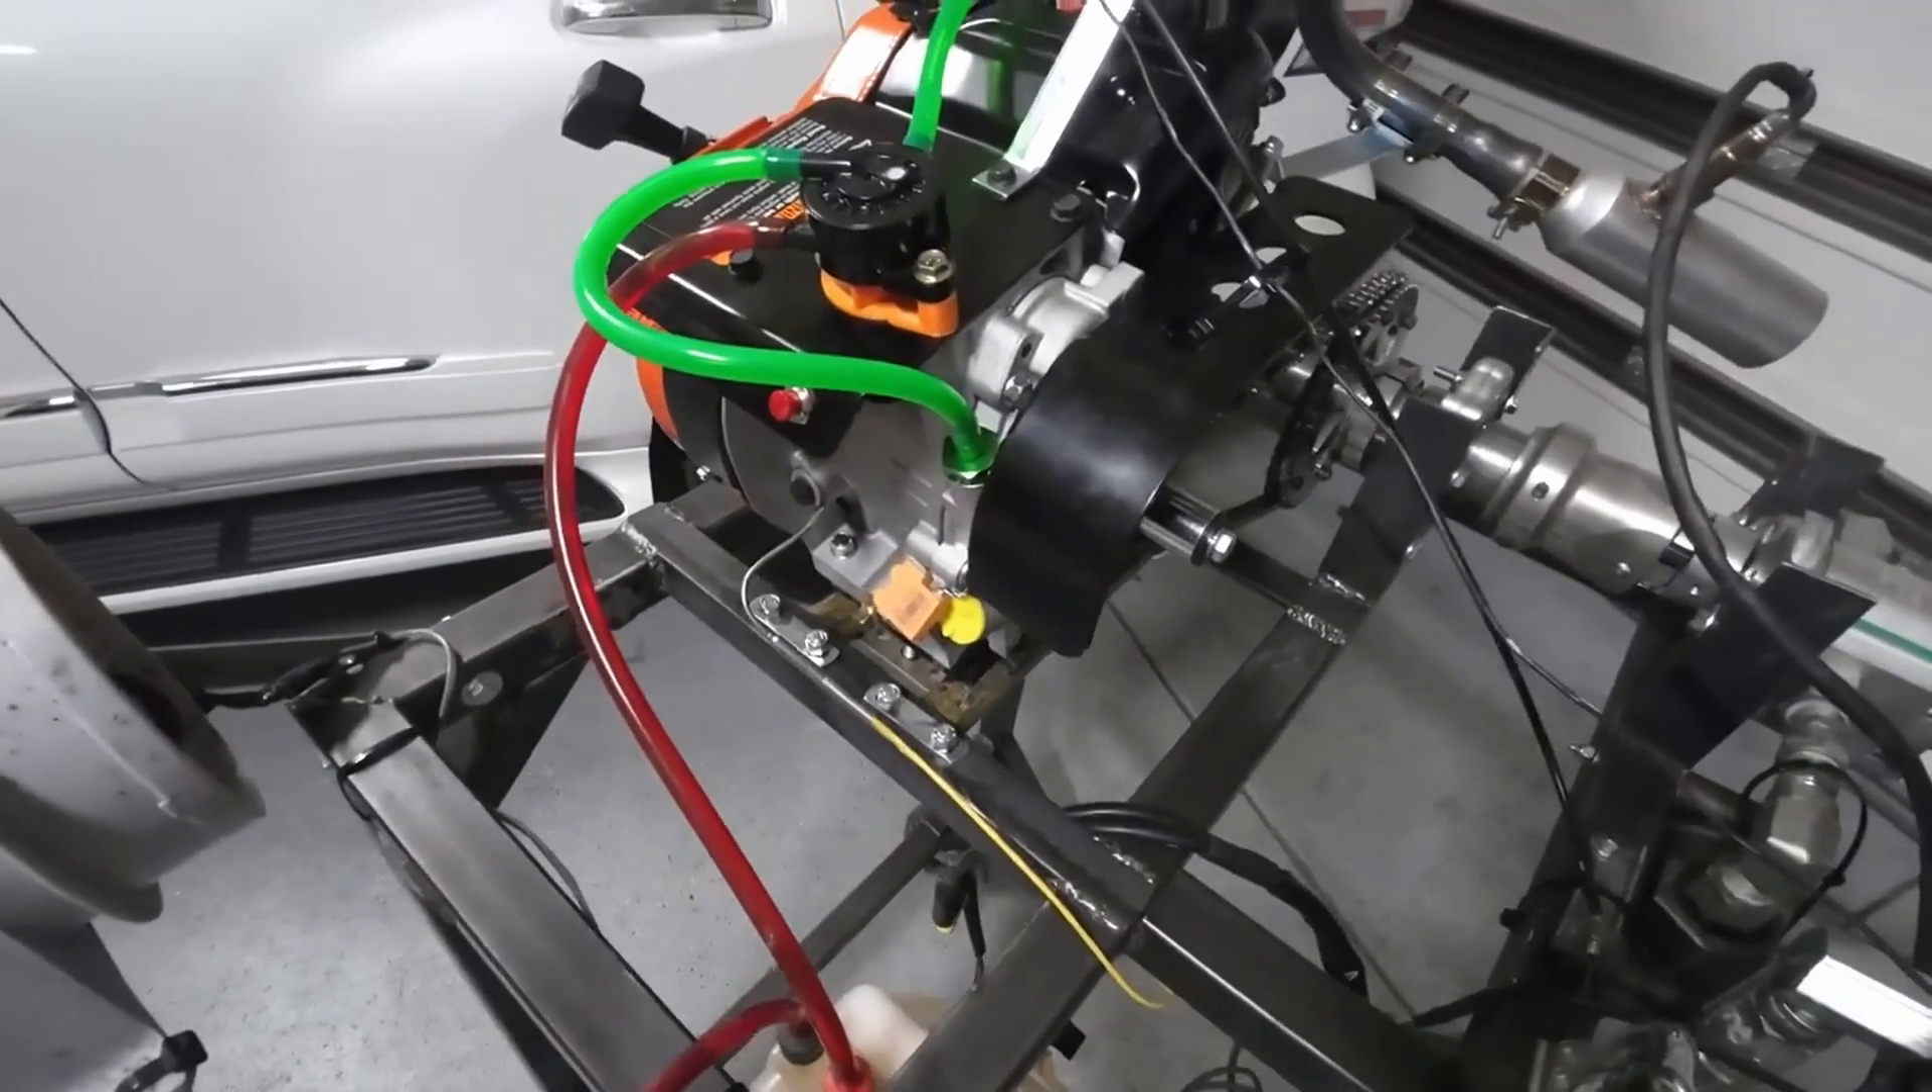What's up YouTube, Jeff Robbins back with our 206 break-in video and as you can see I've got the engine mounted up on the dyno ready to go.